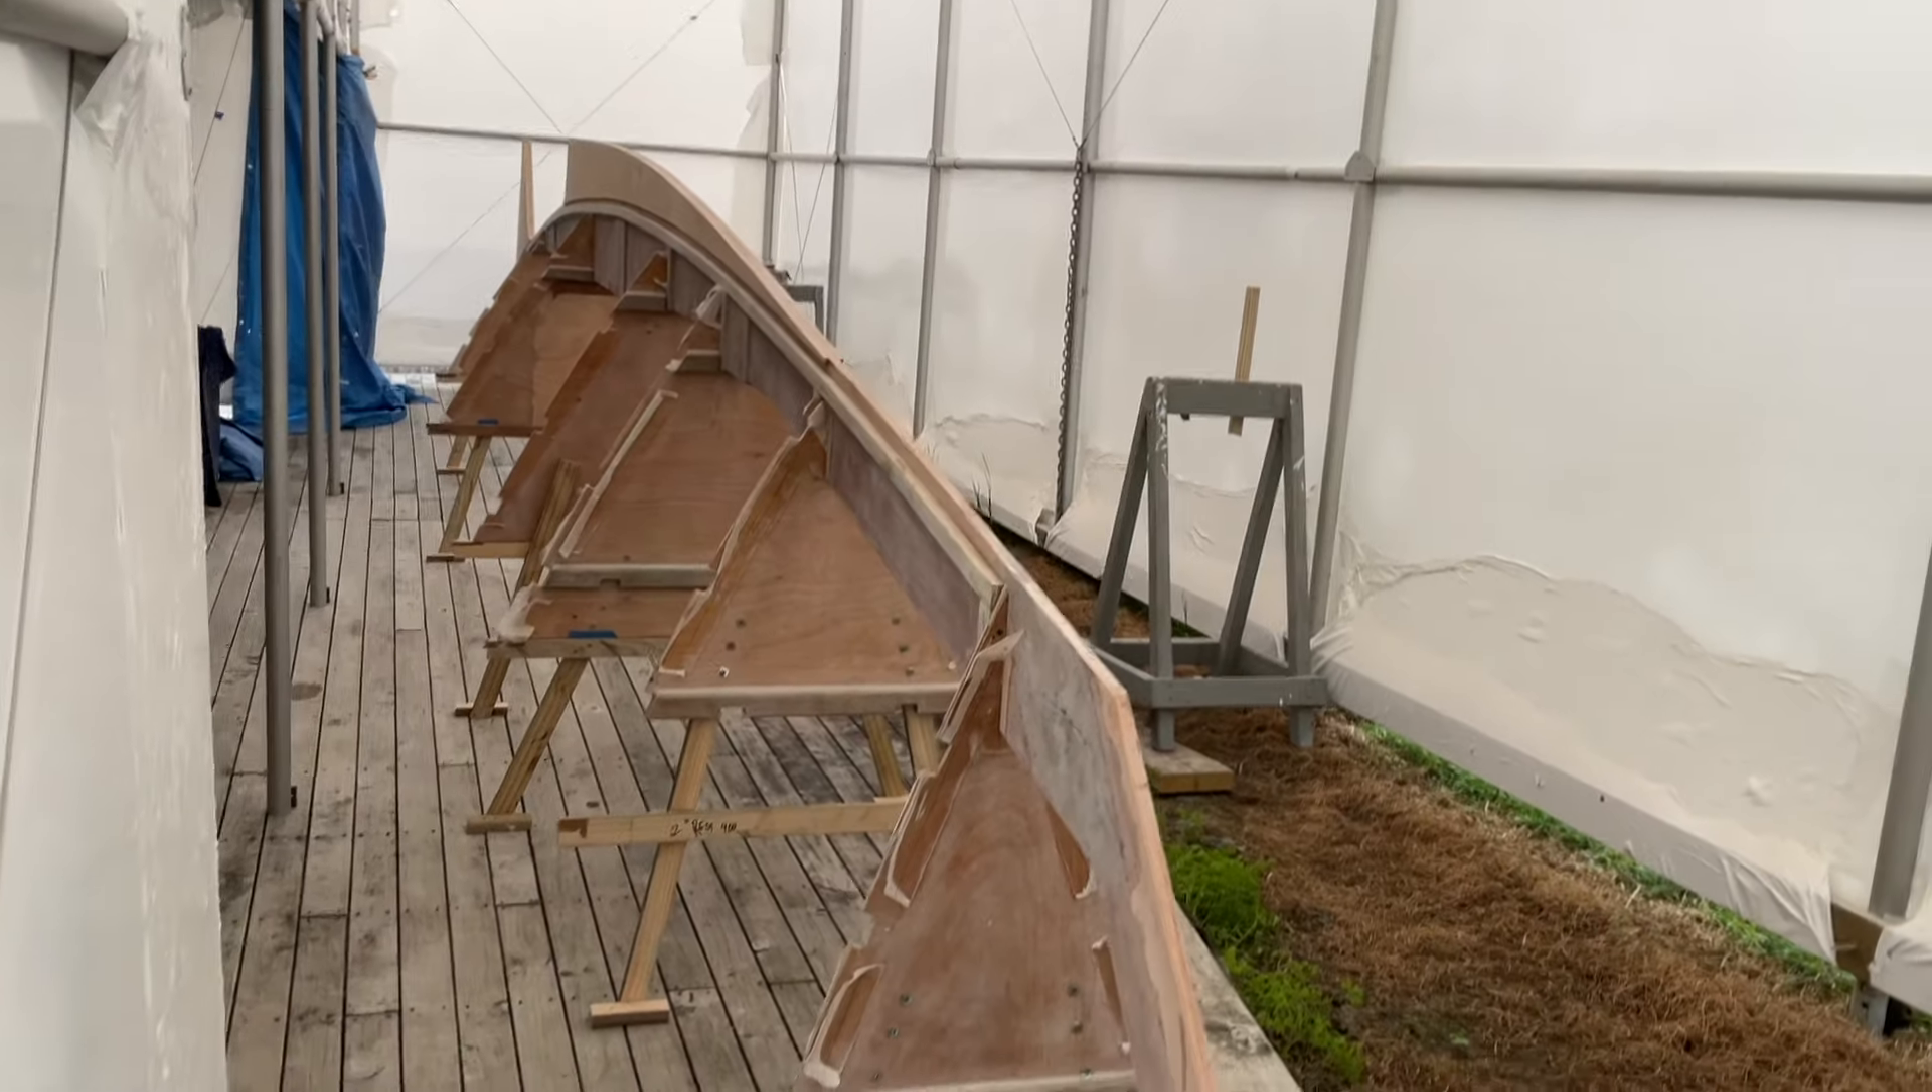We have now put the backbone into each of the bulkheads as a dry fit. And you can see this is what the boat will look like upside down.